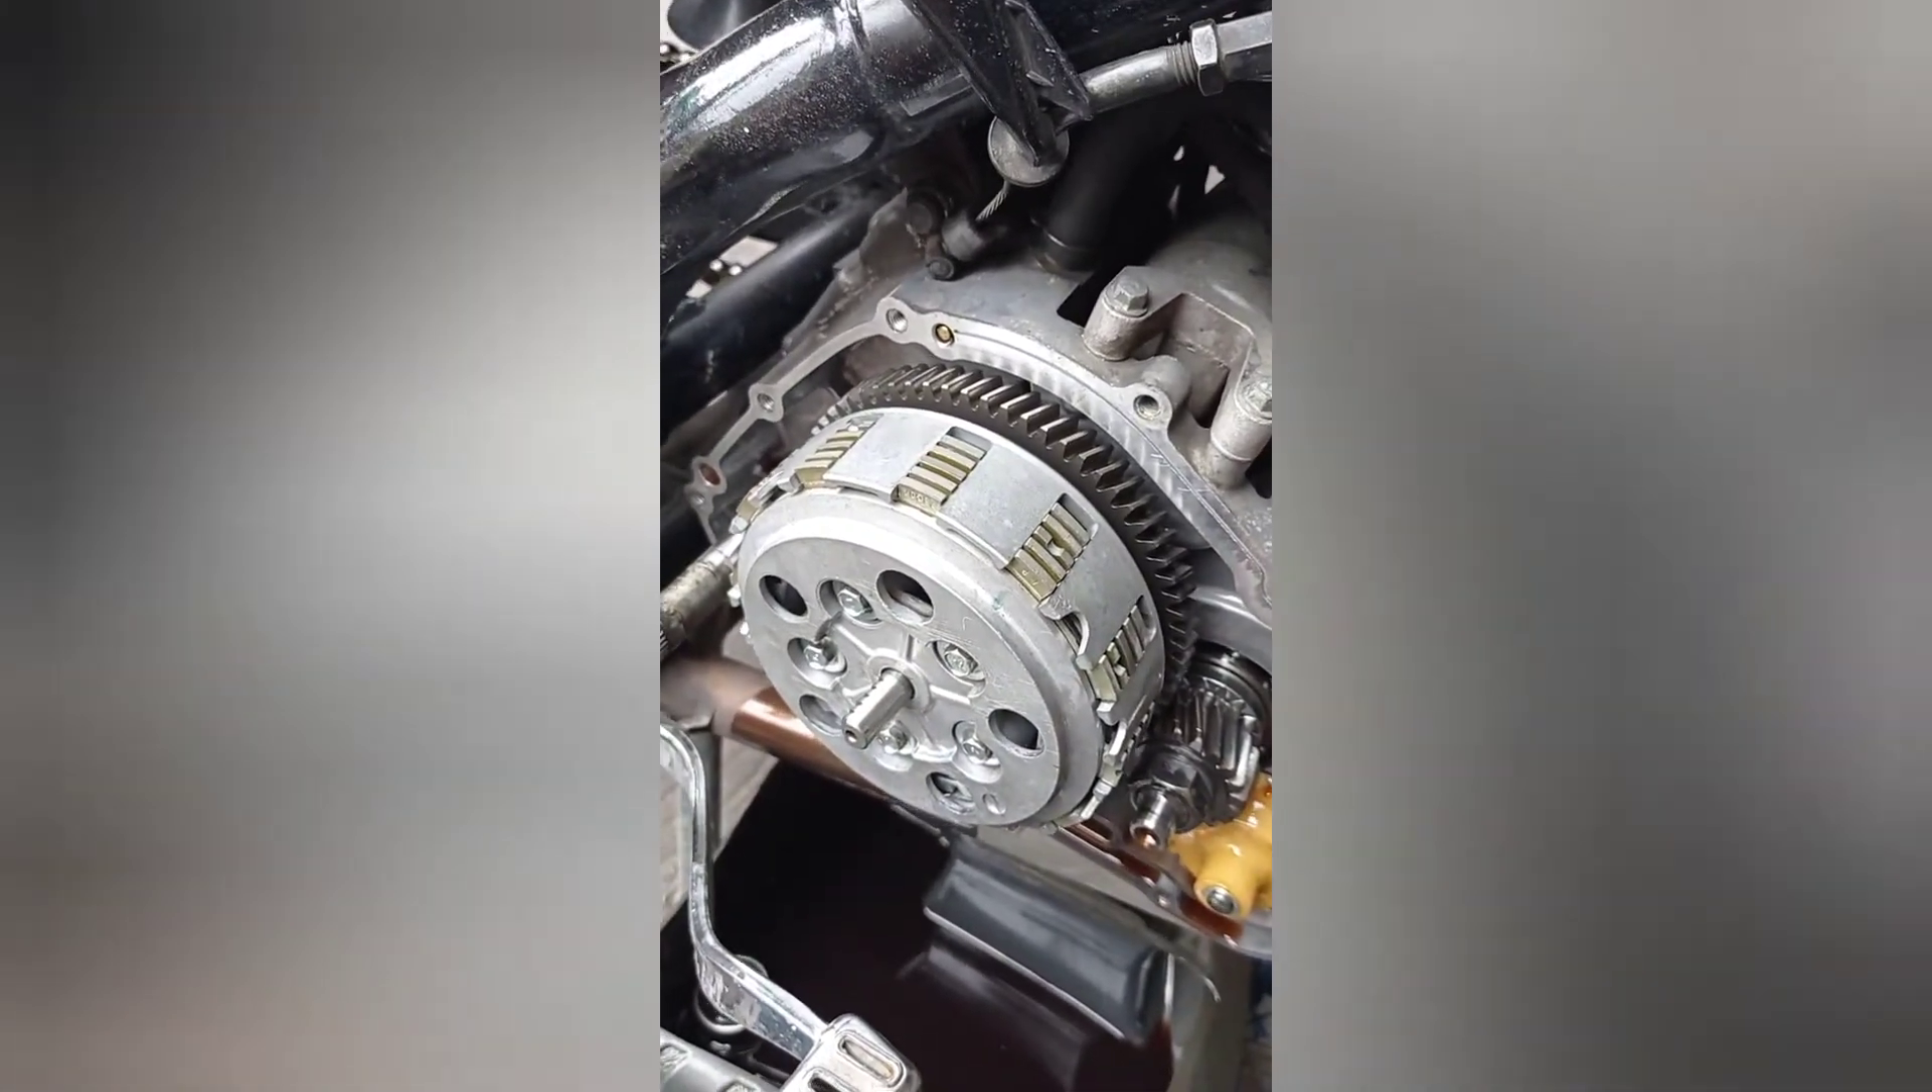Ayan guys Nakabit na natin Ating clutch lining.